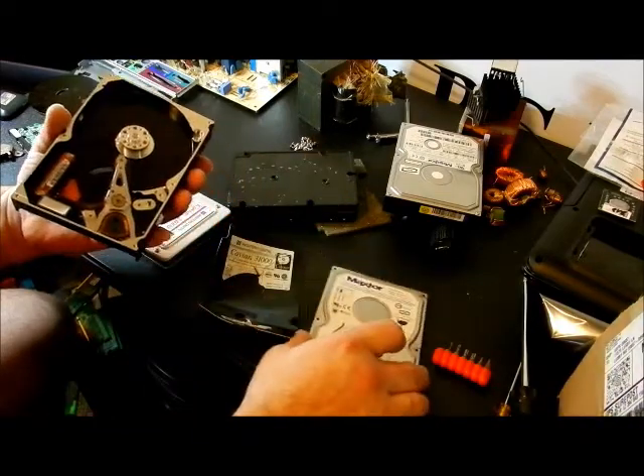This was a 160 gig hard drive and the cover came off like this and it opened up.